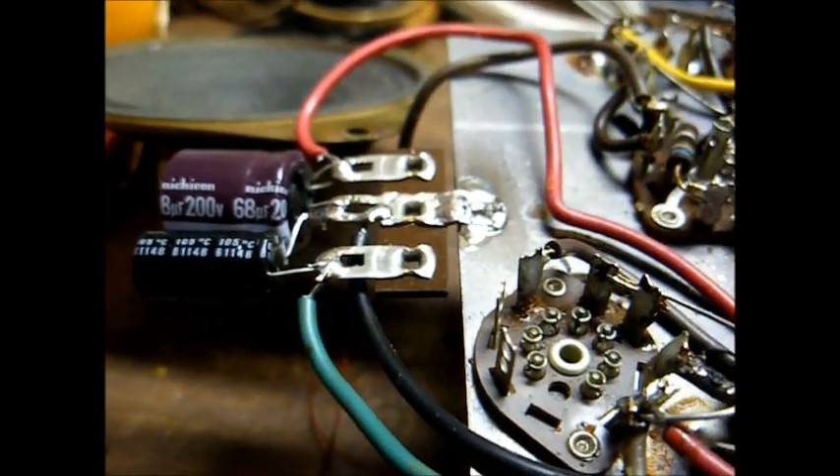Okay, we have our filter capacitors installed in place.